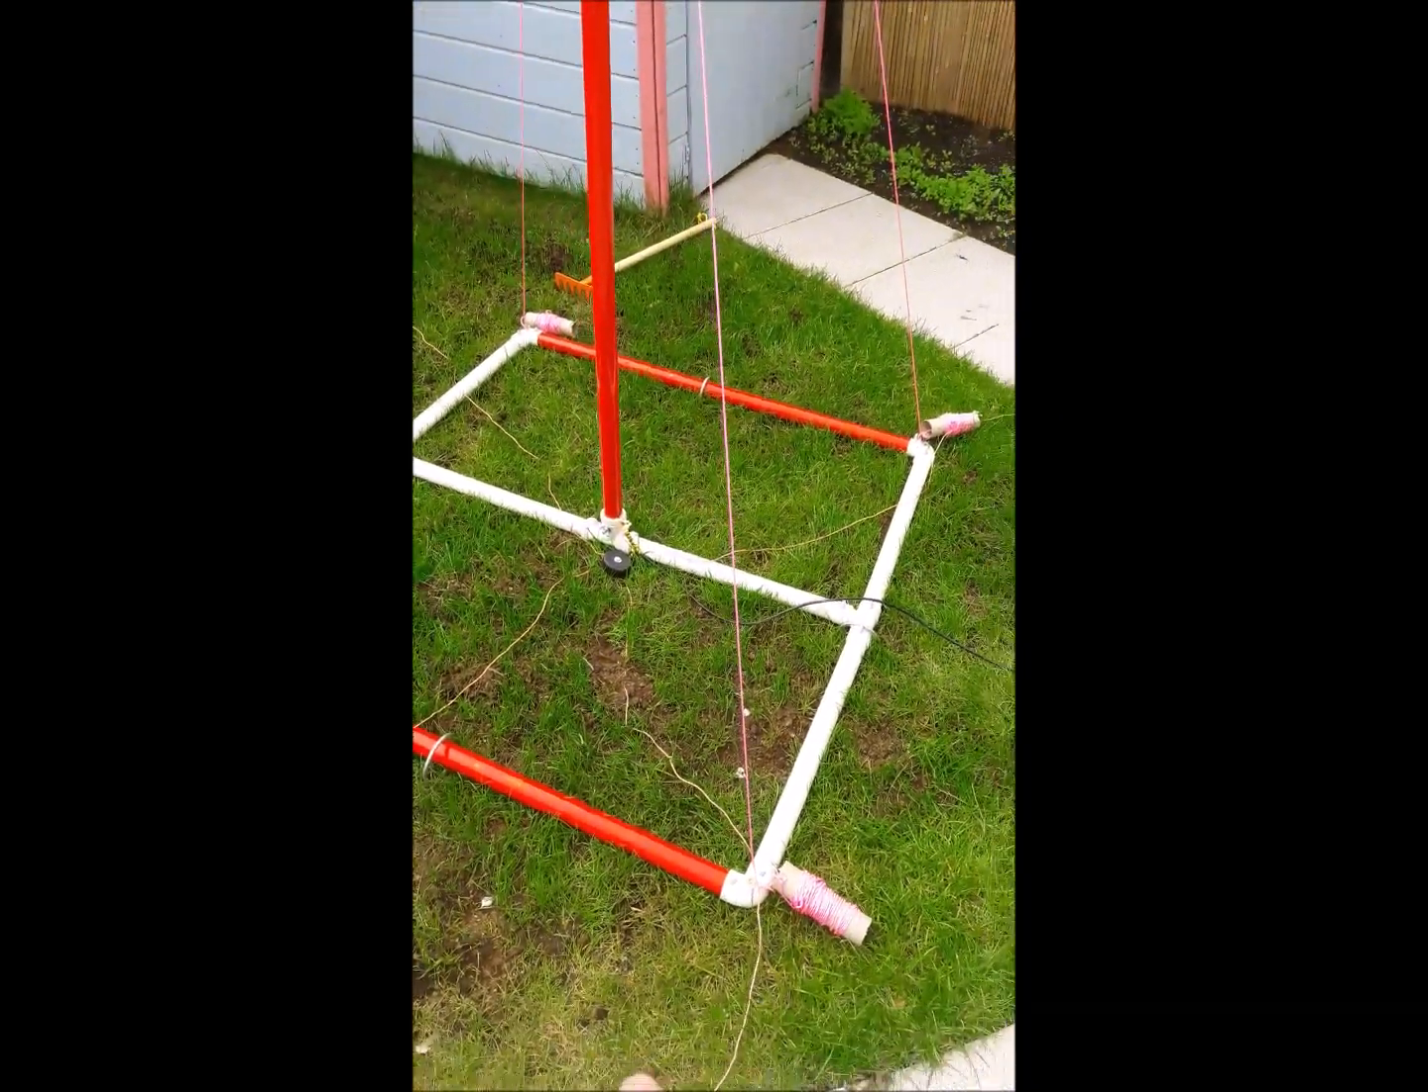And as you can see, I just have the, the guide ropes, just while we're in the back garden, just anchor to the corner of the base.